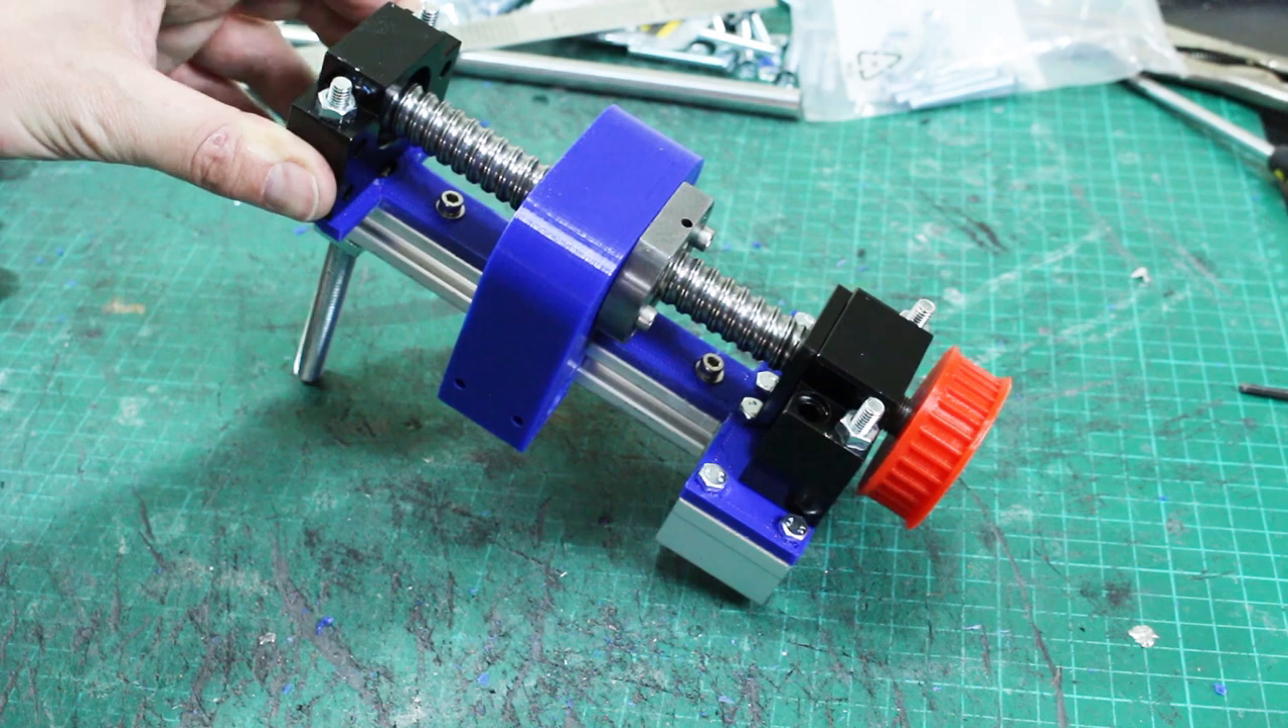All right, so I've got my saddle on there now, which will eventually push the rods through the linear bearings there.